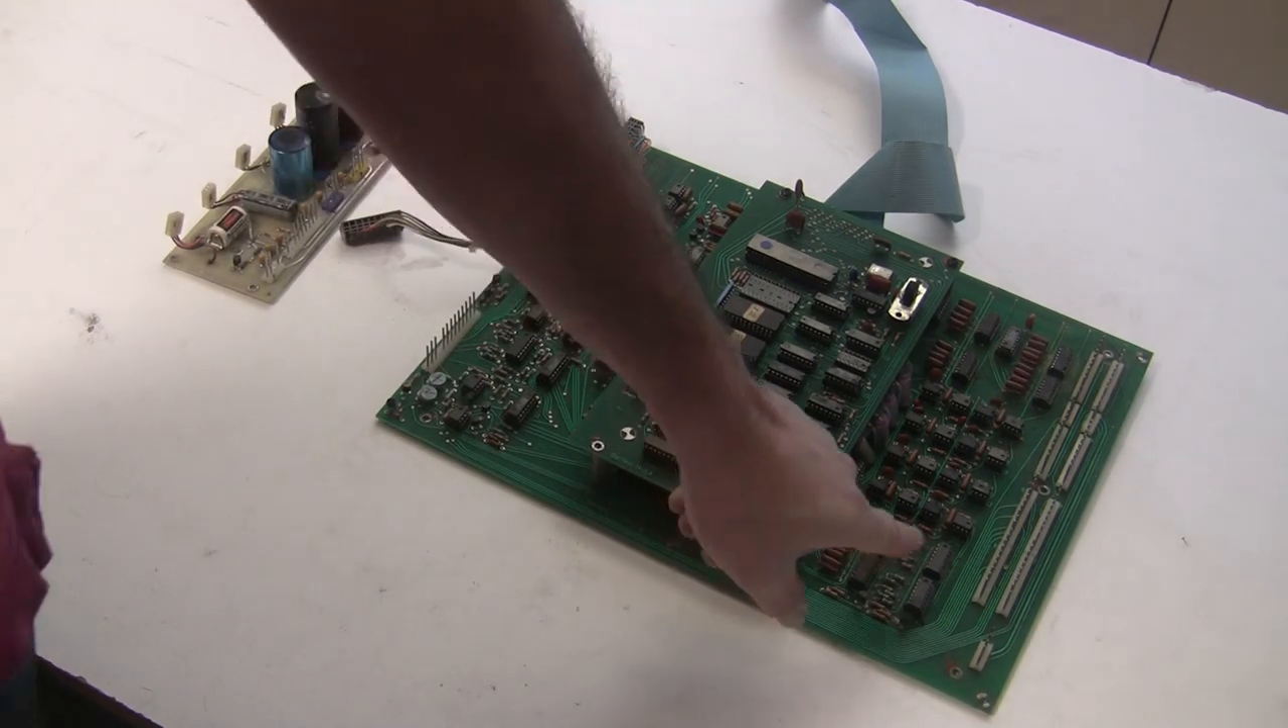Now i've got the two boards out that i'm going to work on and i was able to take a look at the bottom of this board.